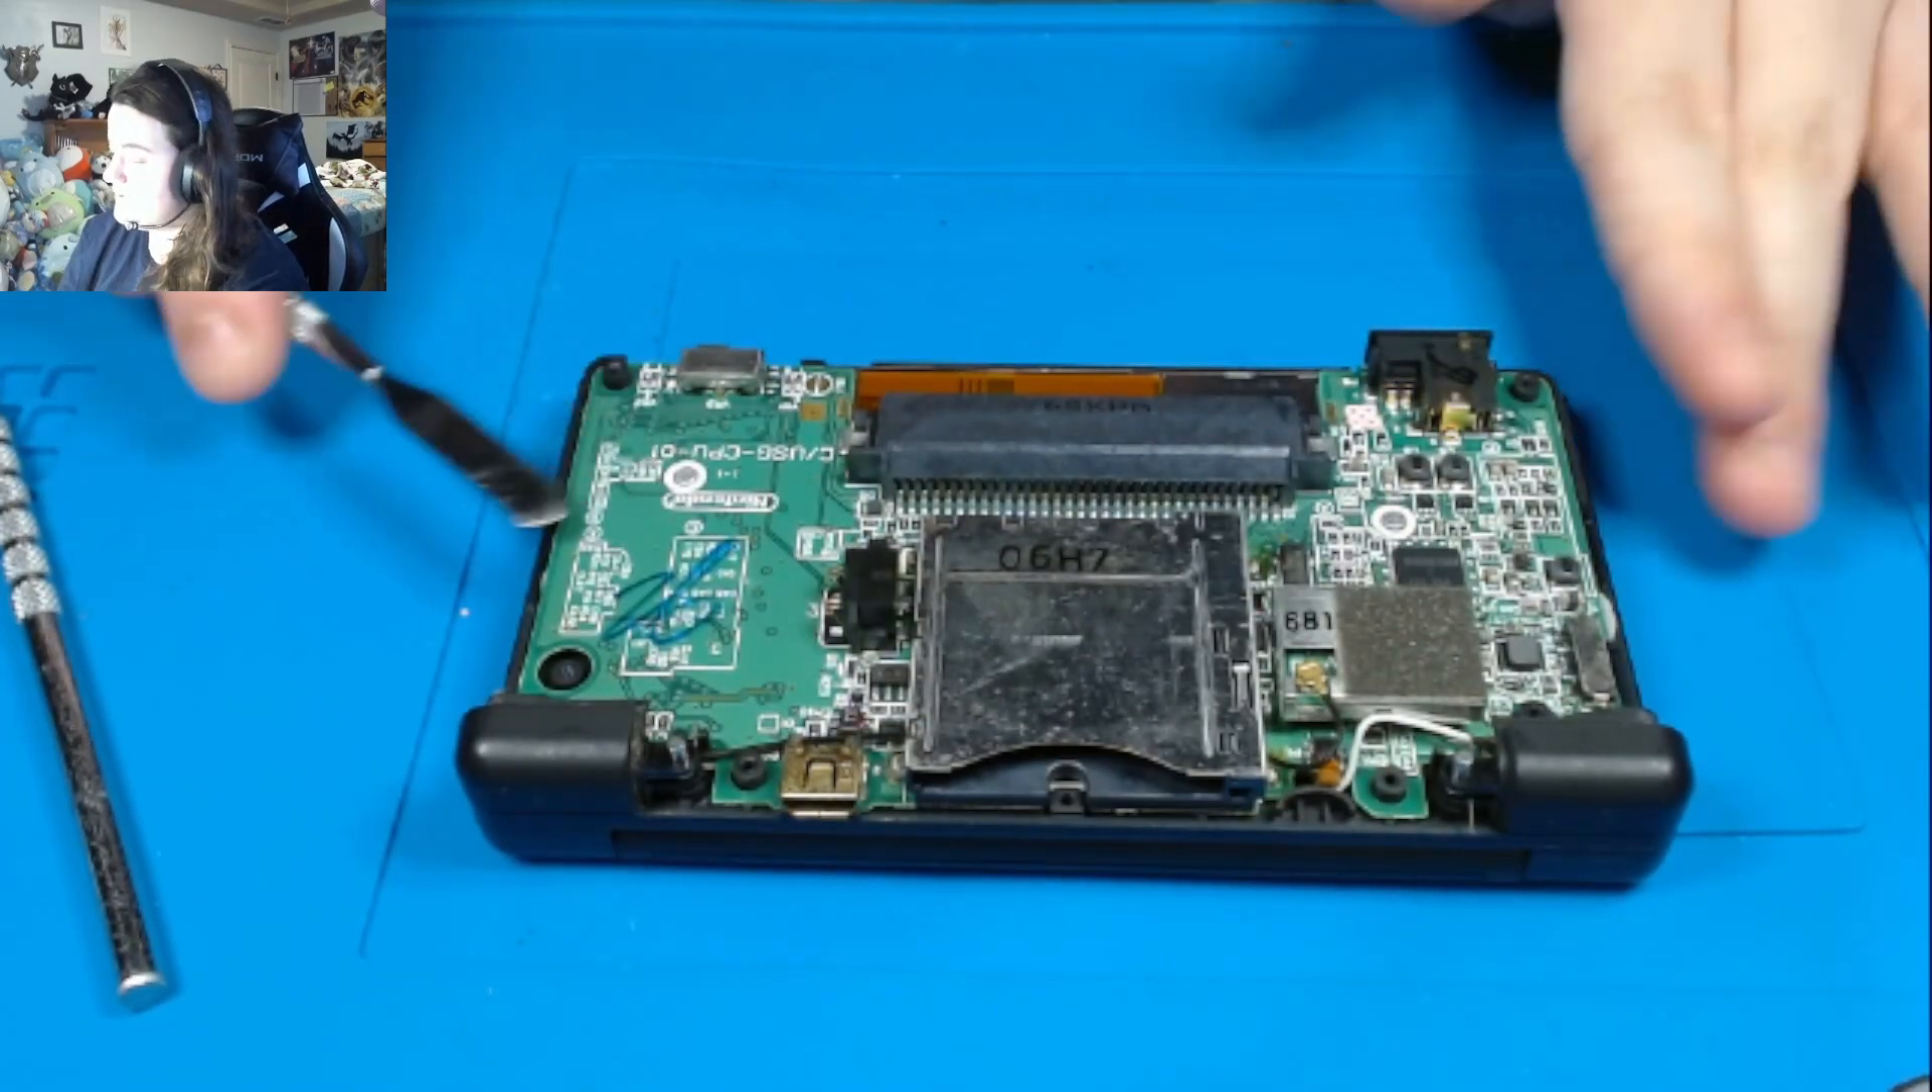Okay, so now we have revealed our motherboard.